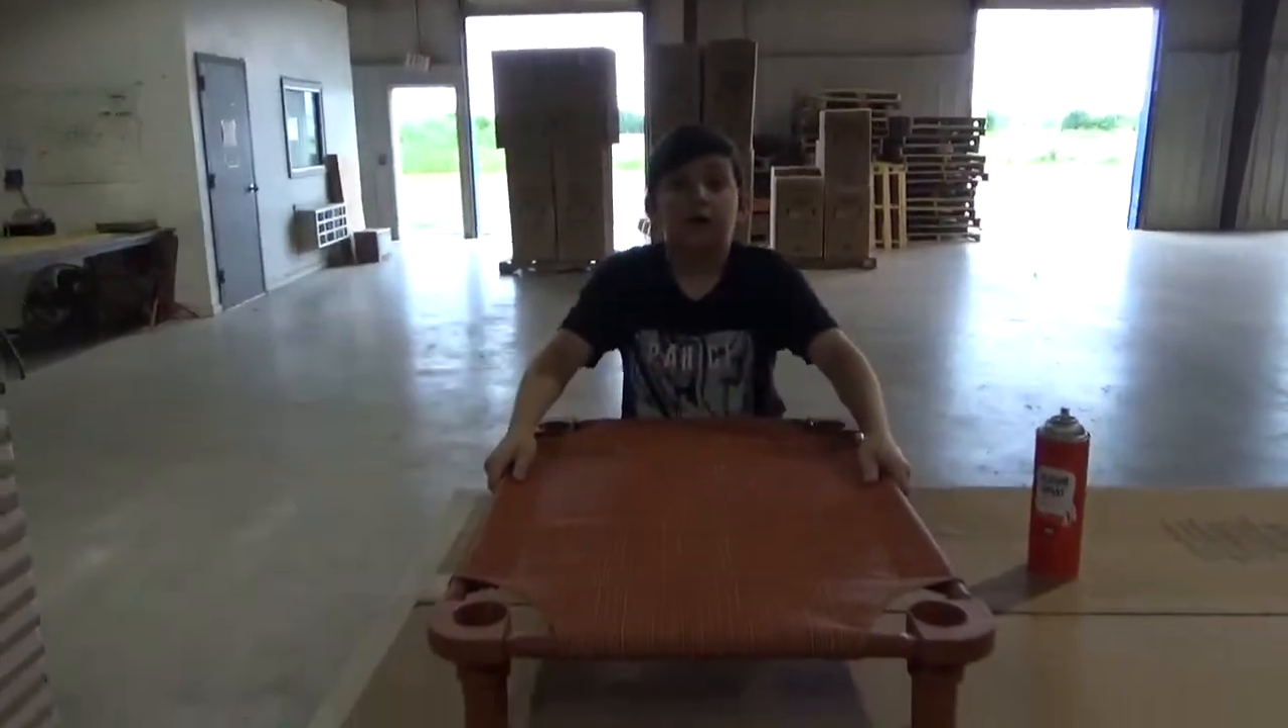You've assembled your first pet cot.